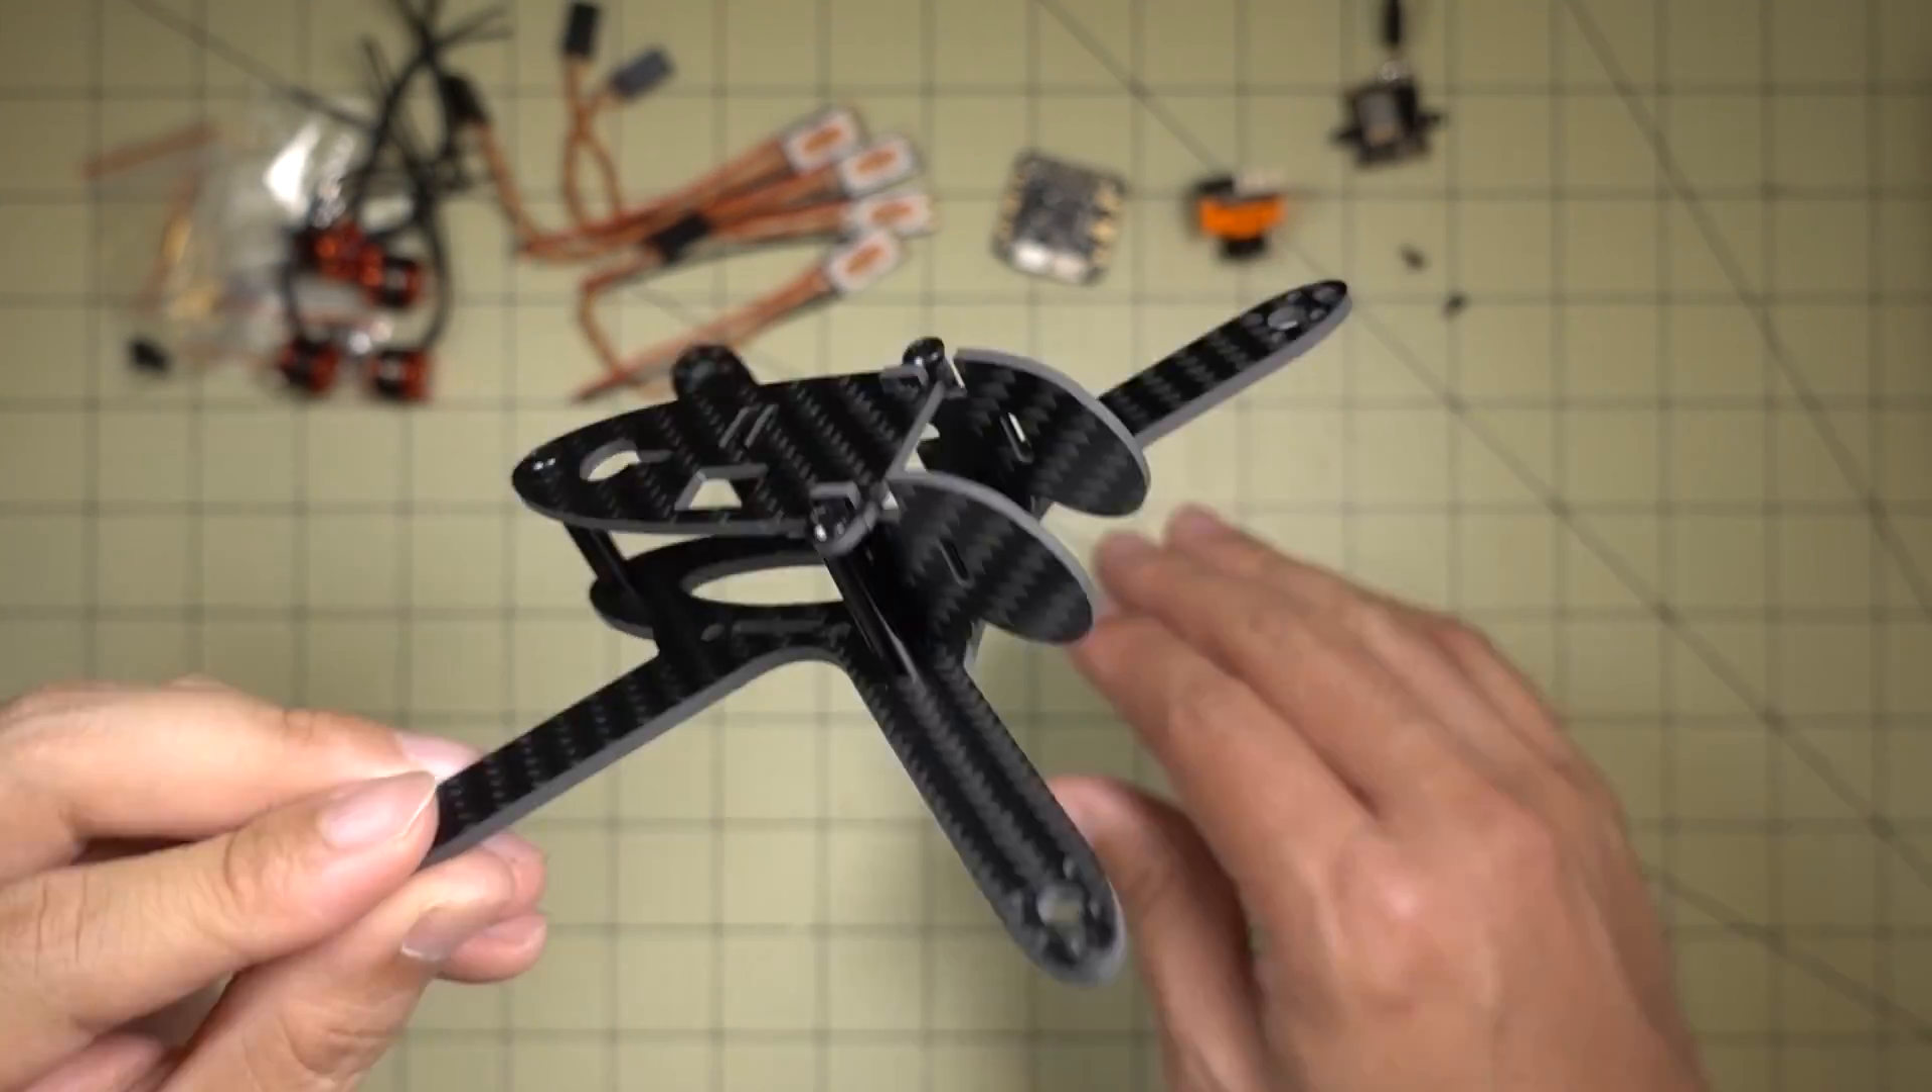I've already just put the bare frame together so you guys can see what it looks like.